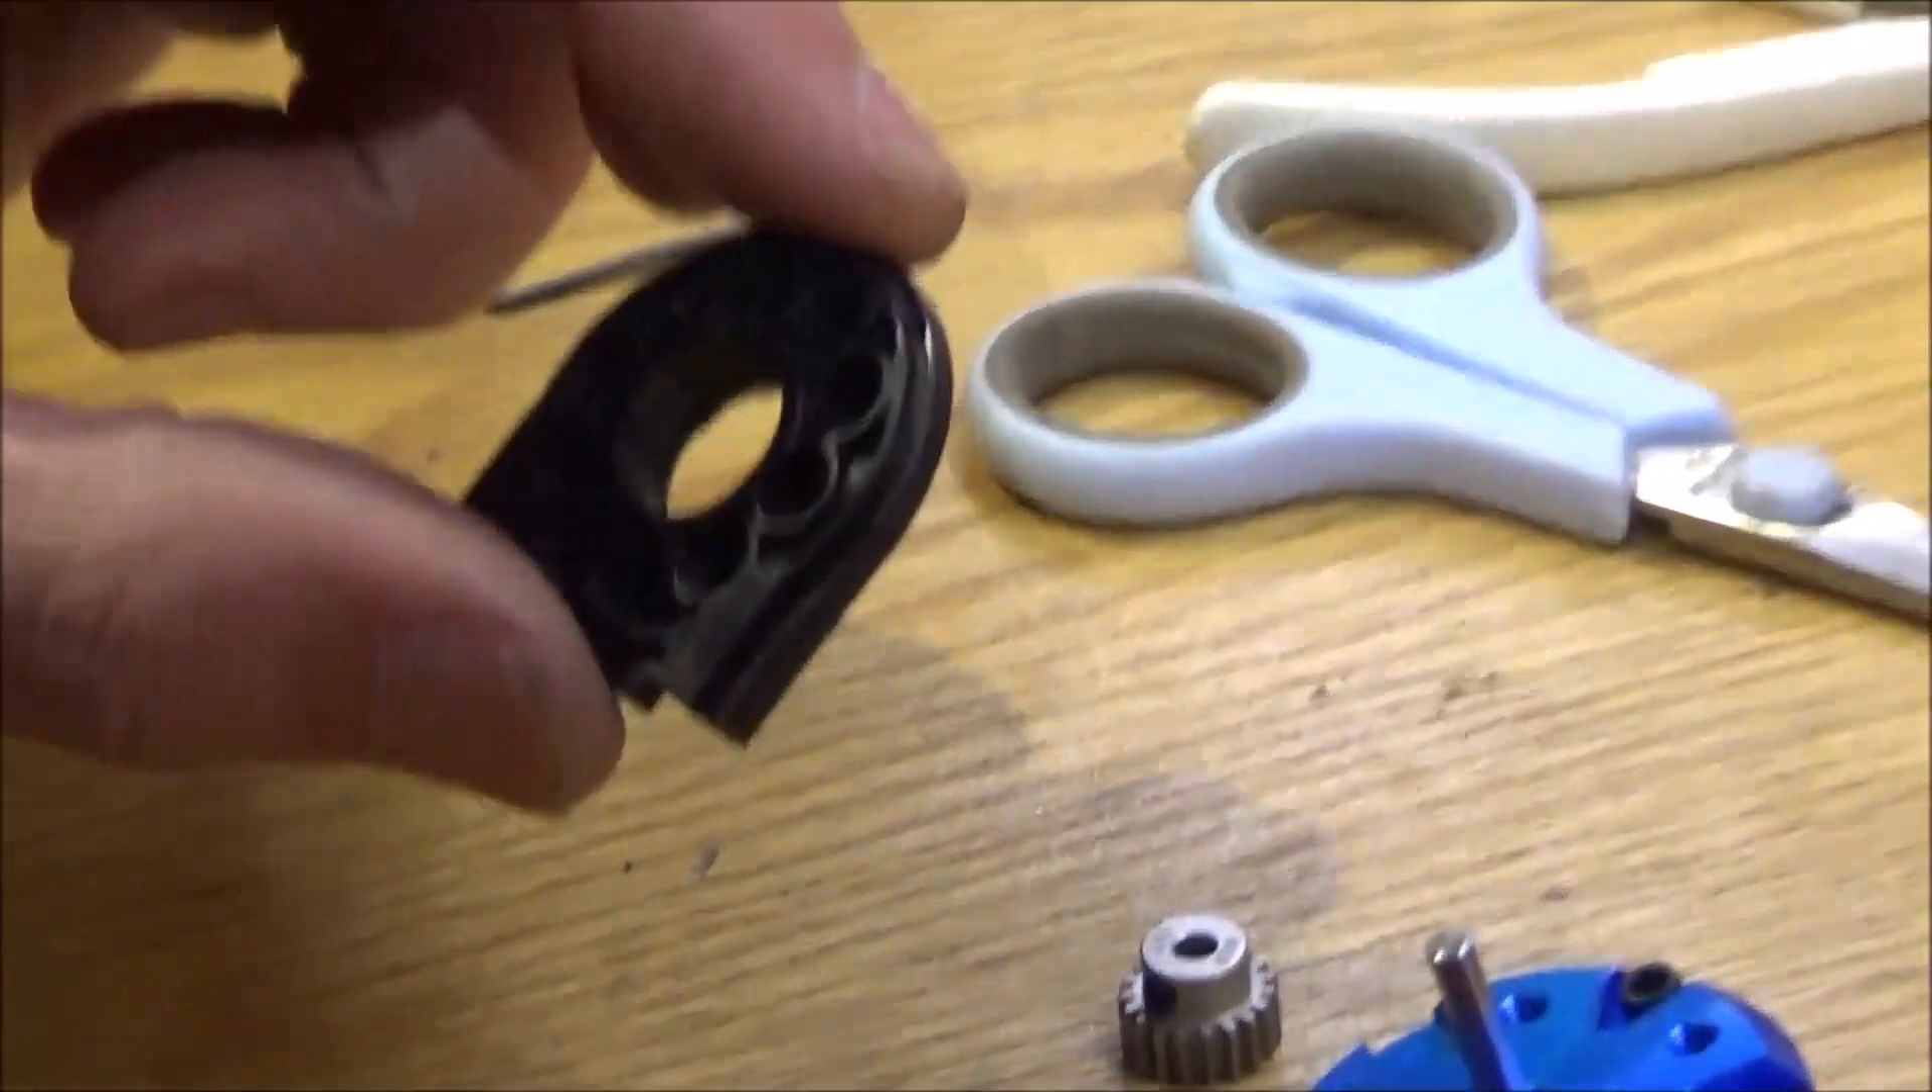We've taken the motor mount off the other motor.